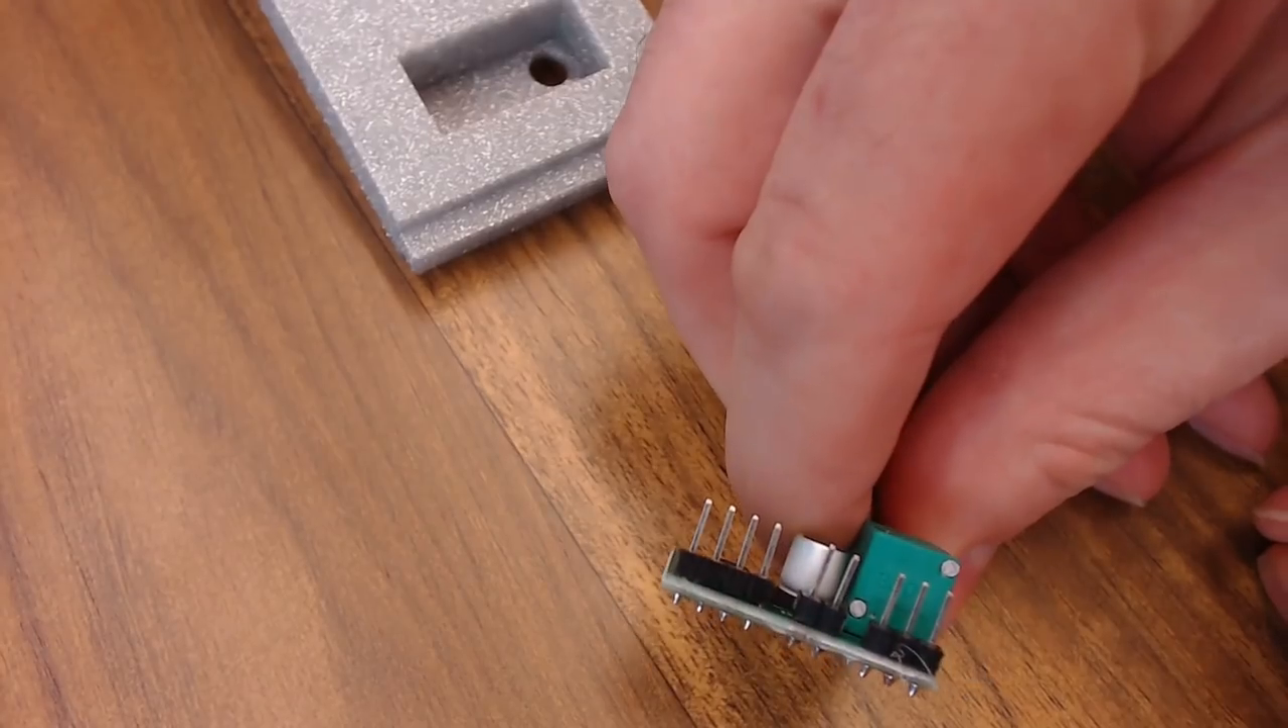All my header pins are on.